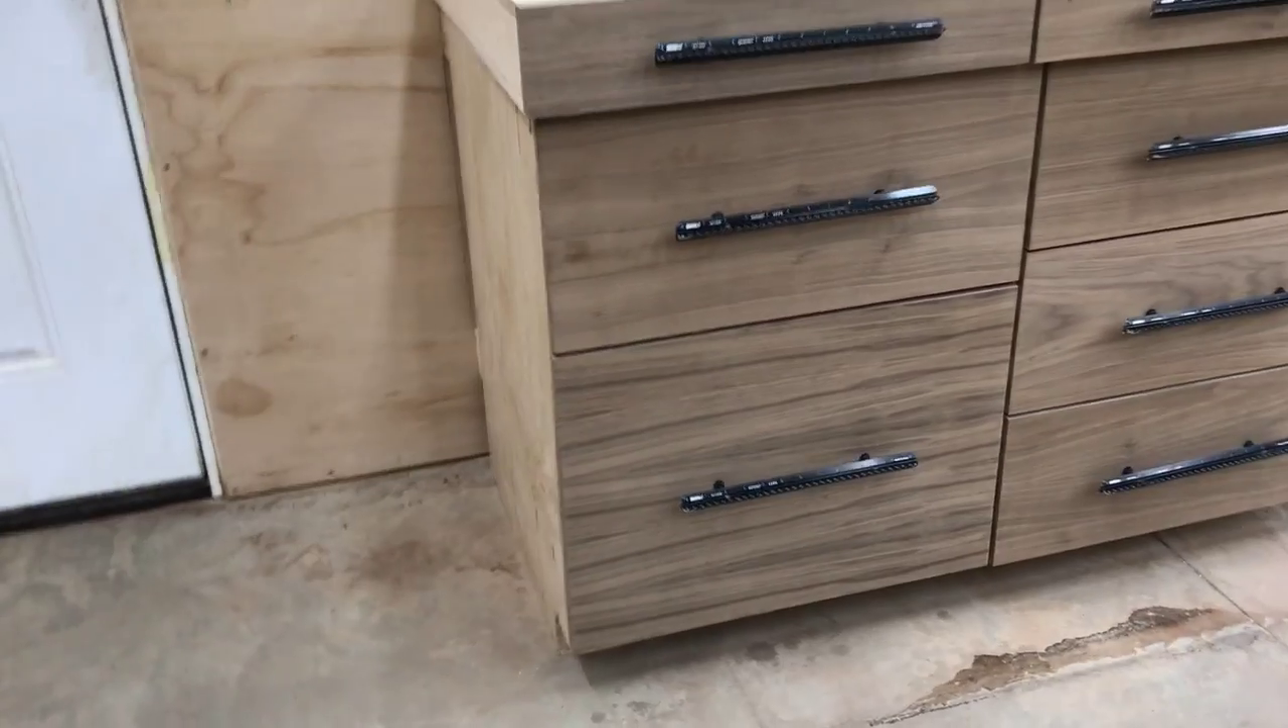And this is kind of an overview of the completed drawer fronts.